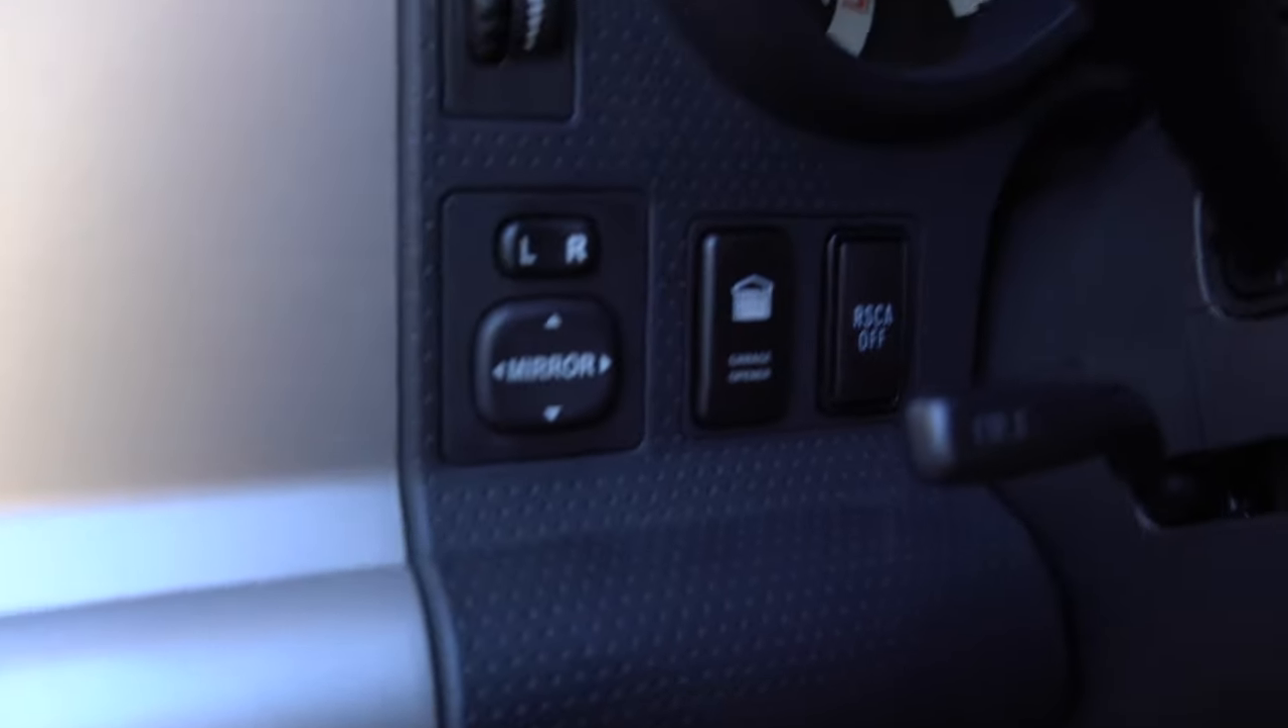All right so I've put everything back together you can see my garage clicker is sitting right there it's all wired up.